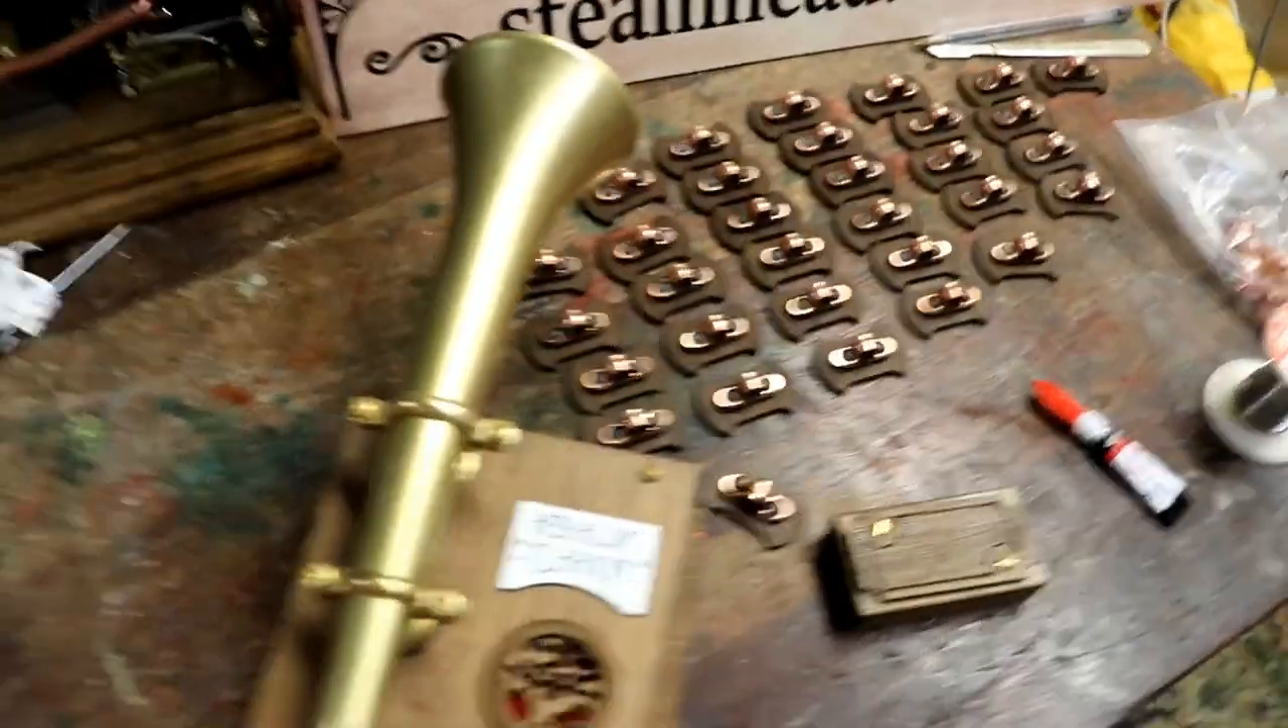I've just finished putting together a load more cable clips for the Heraldic Clarion door horn.